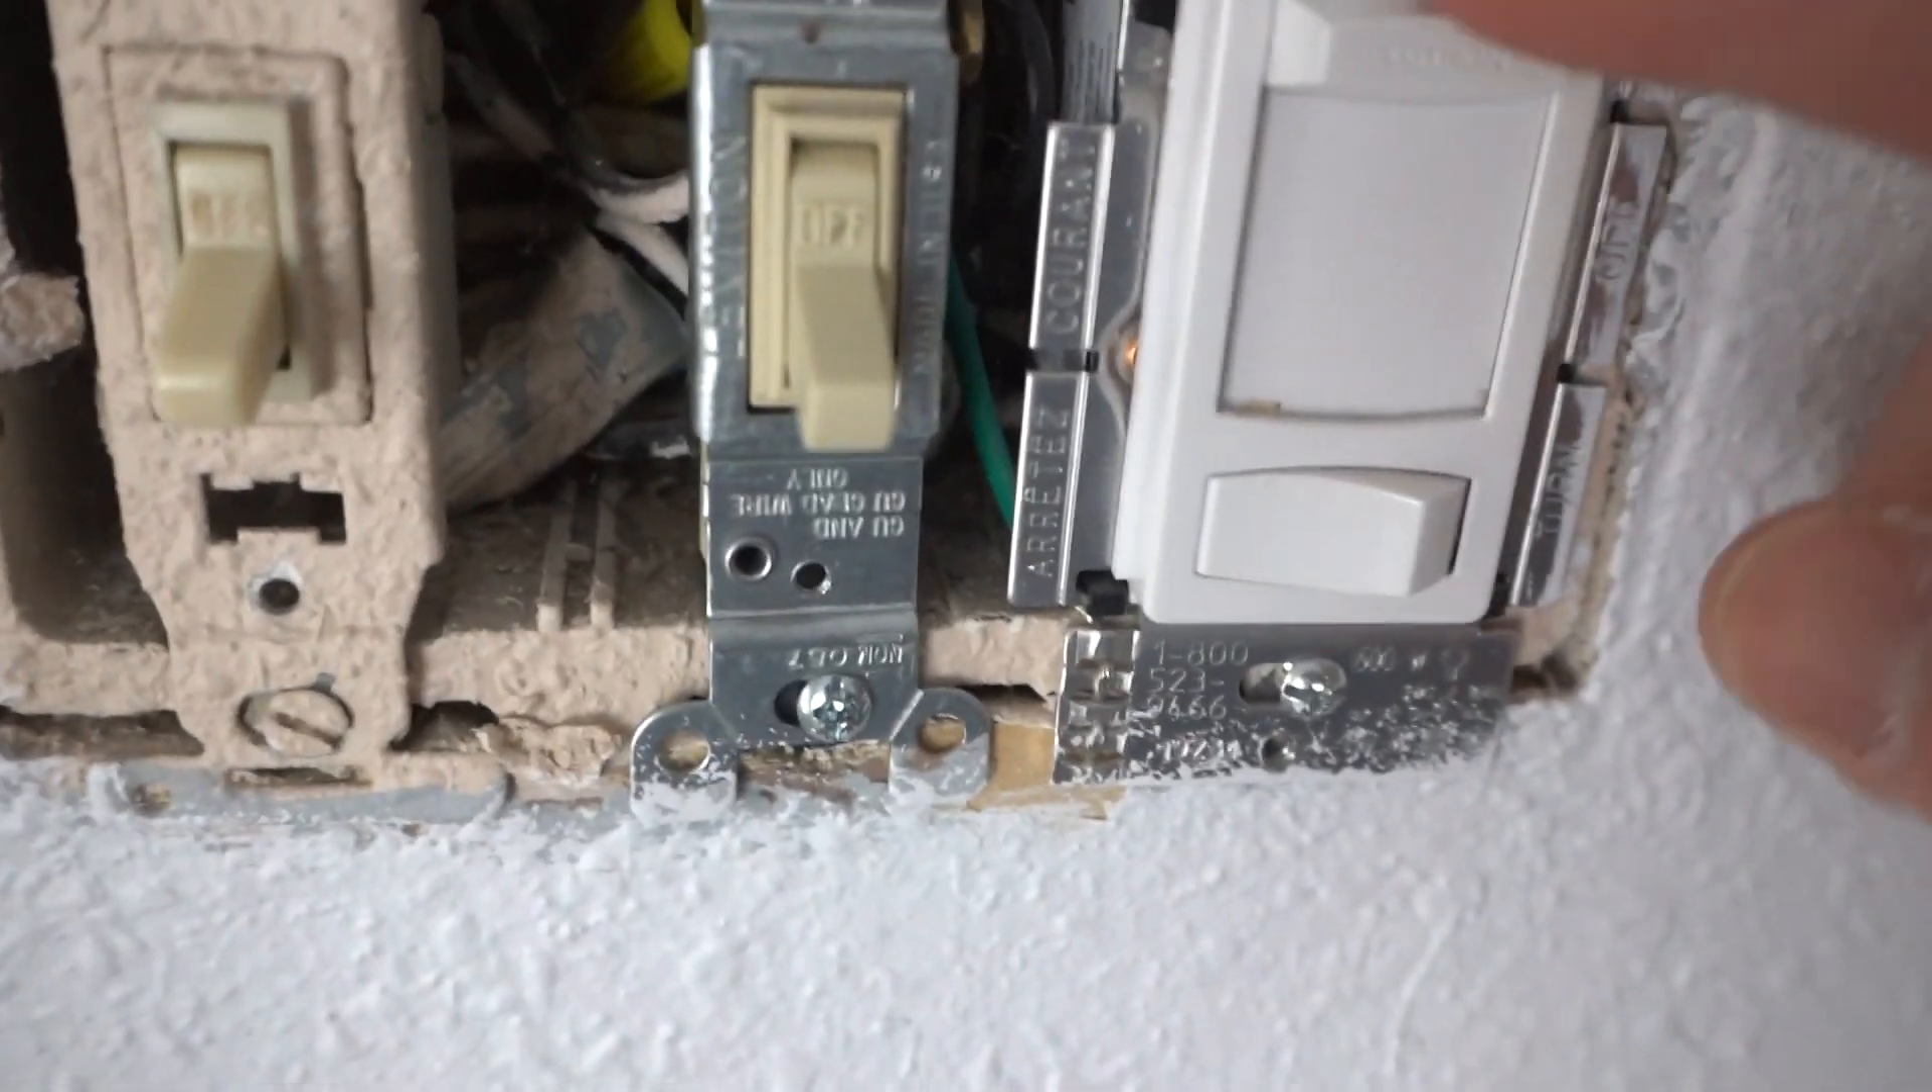As you can see, there are three switches that's already installed onto this 3-gang J-Box.